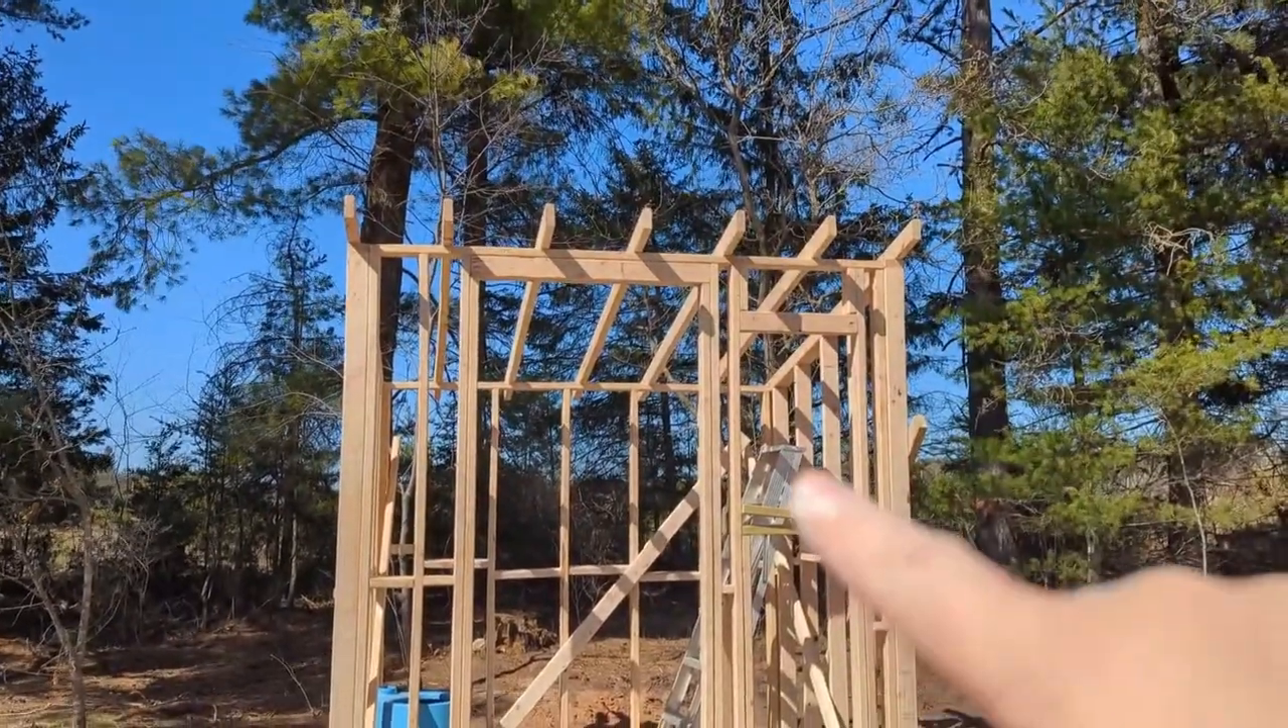The roof is framed.